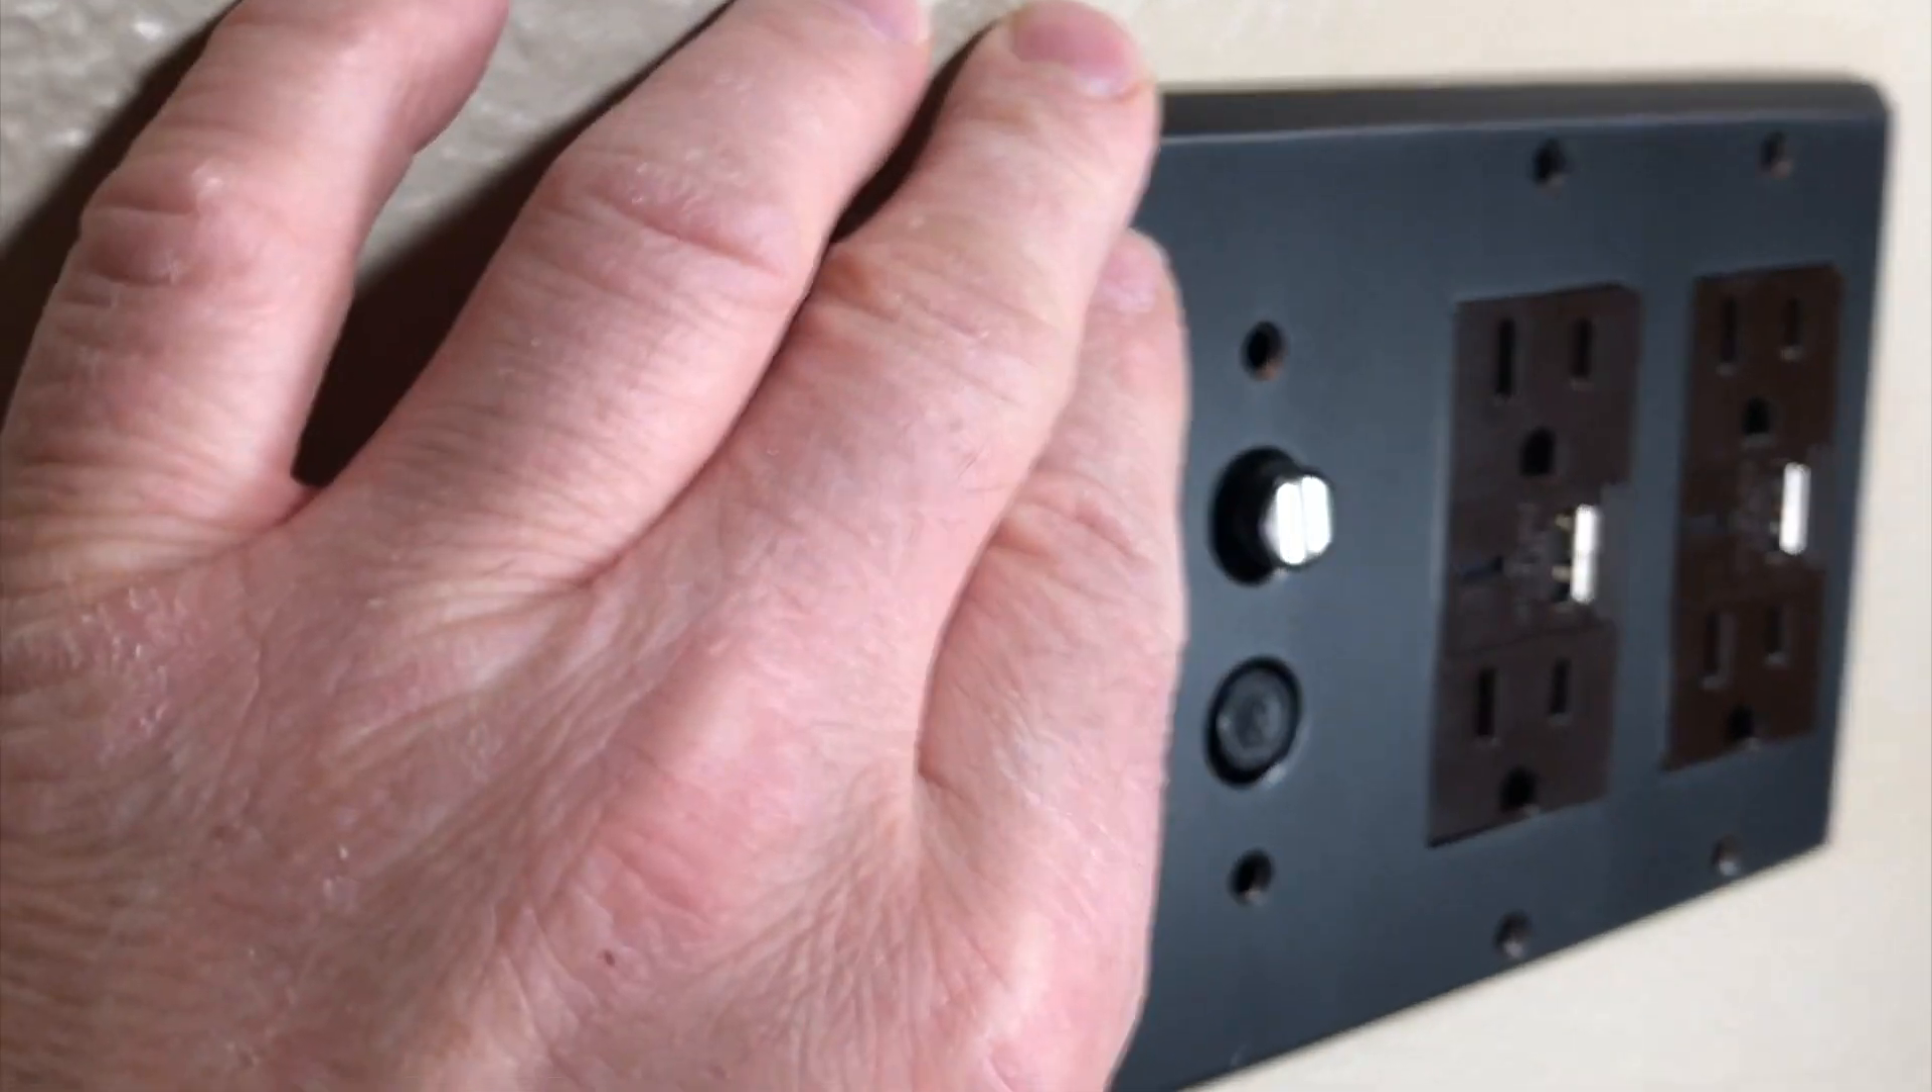Okay, so now I have the cover plate on. You can see the contrast.